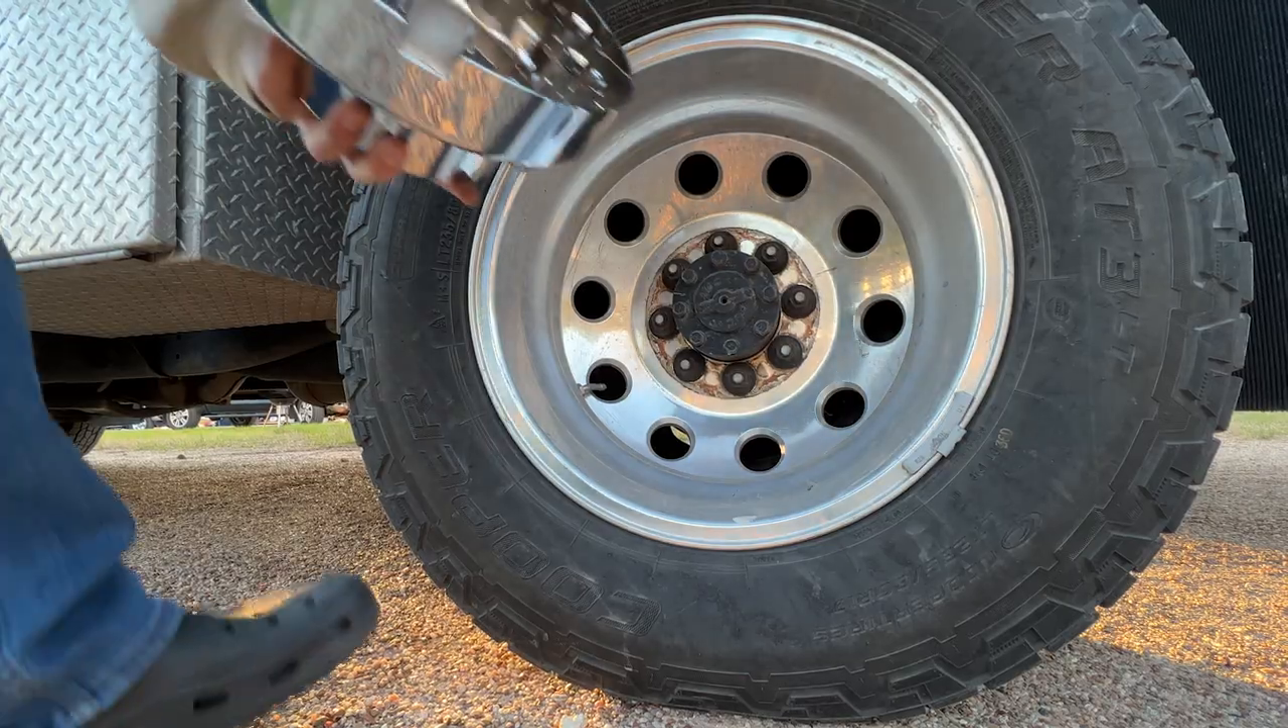I have a nice, shiny new camper on there, and one side of the truck is missing the center caps.